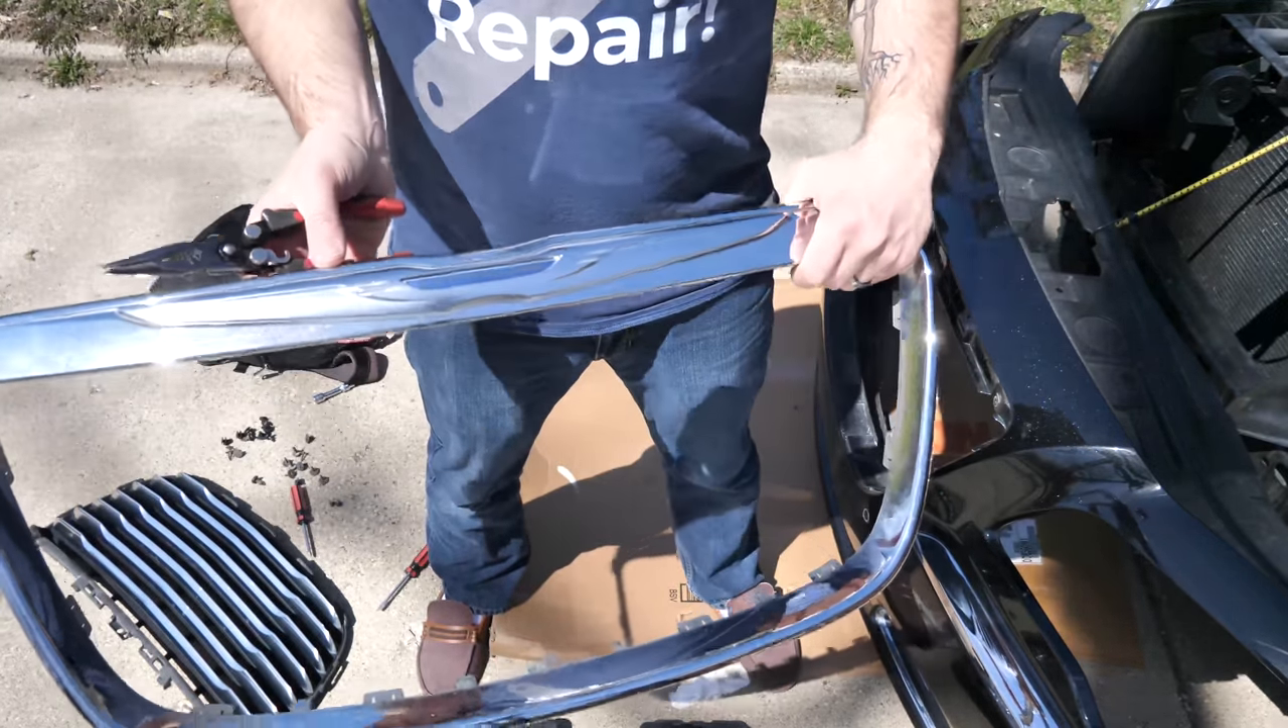I just took the outer grill kind of the grill trim off.